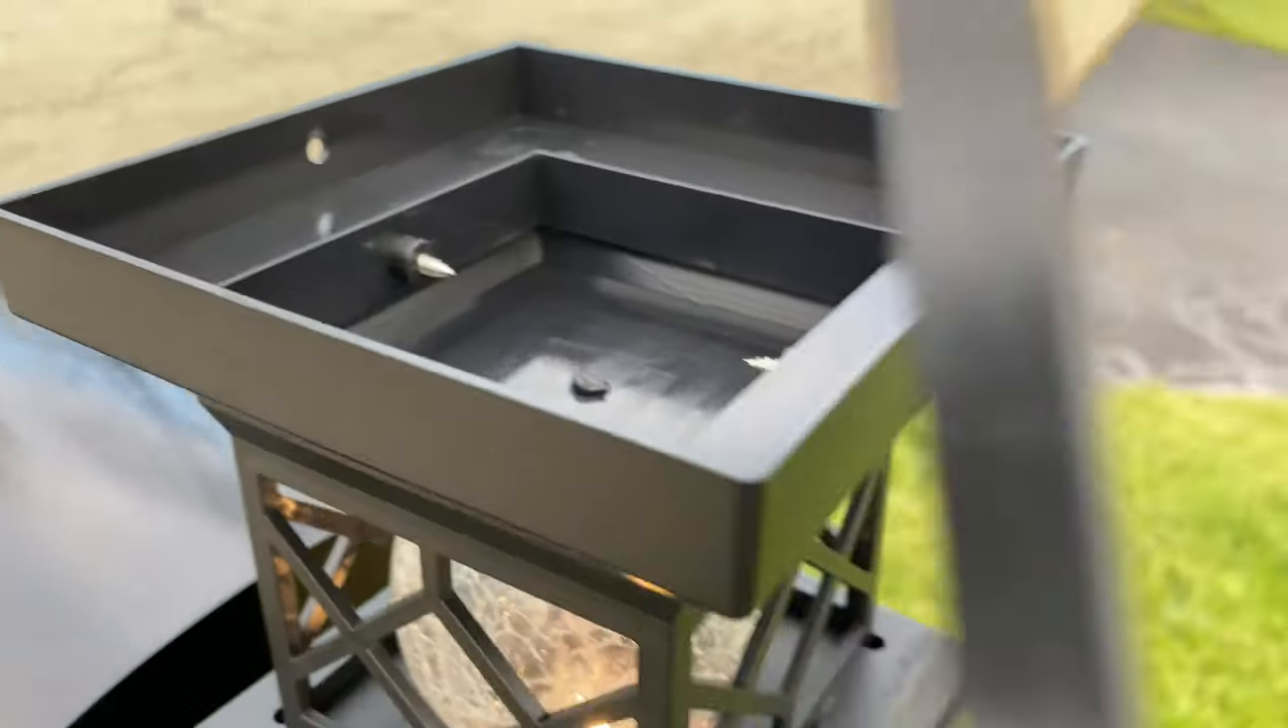I've gone ahead and attached the light to the base there and there are holes already drilled.